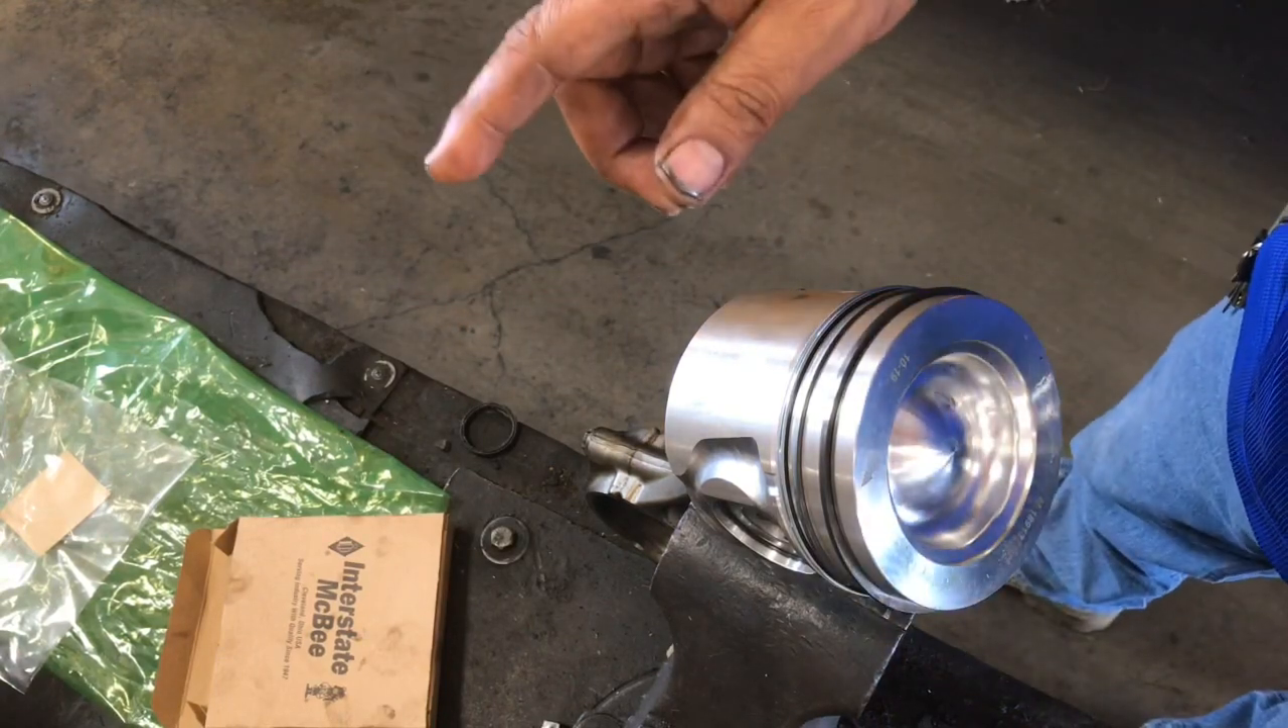And there you go guys, rings are on.